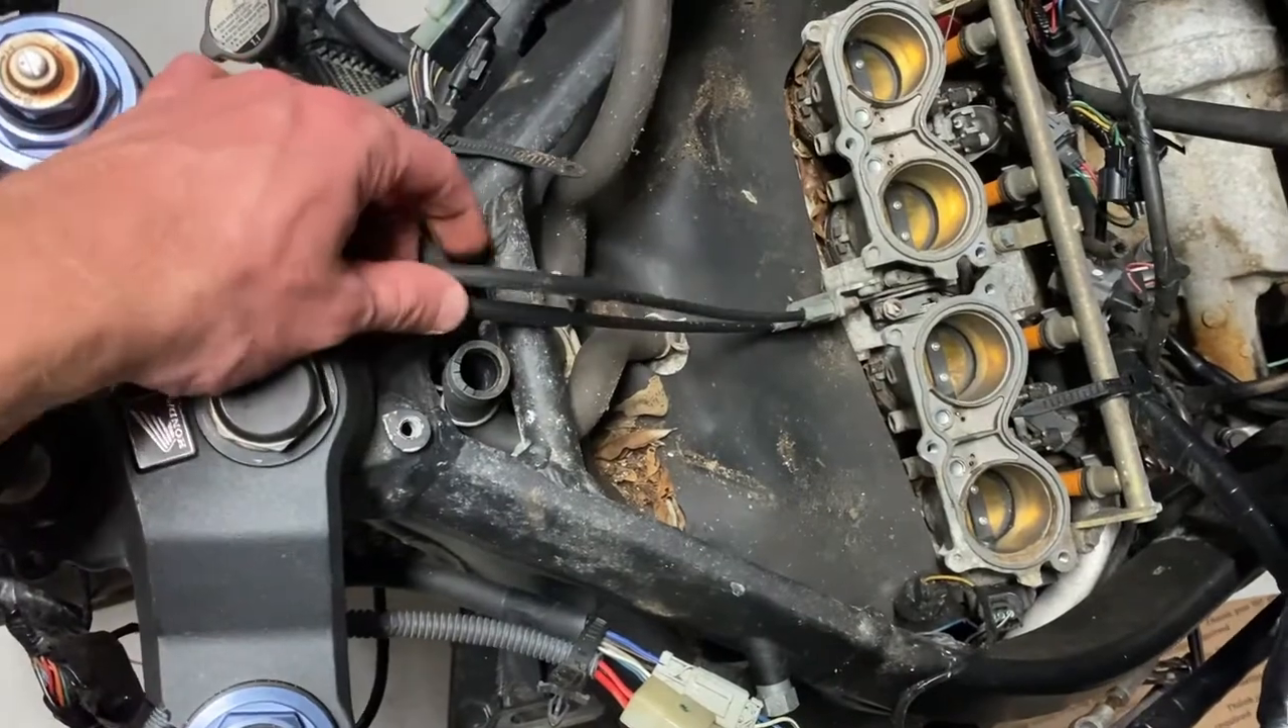I got the airbox completely removed now you can see we've got access to replace our throttle cables.